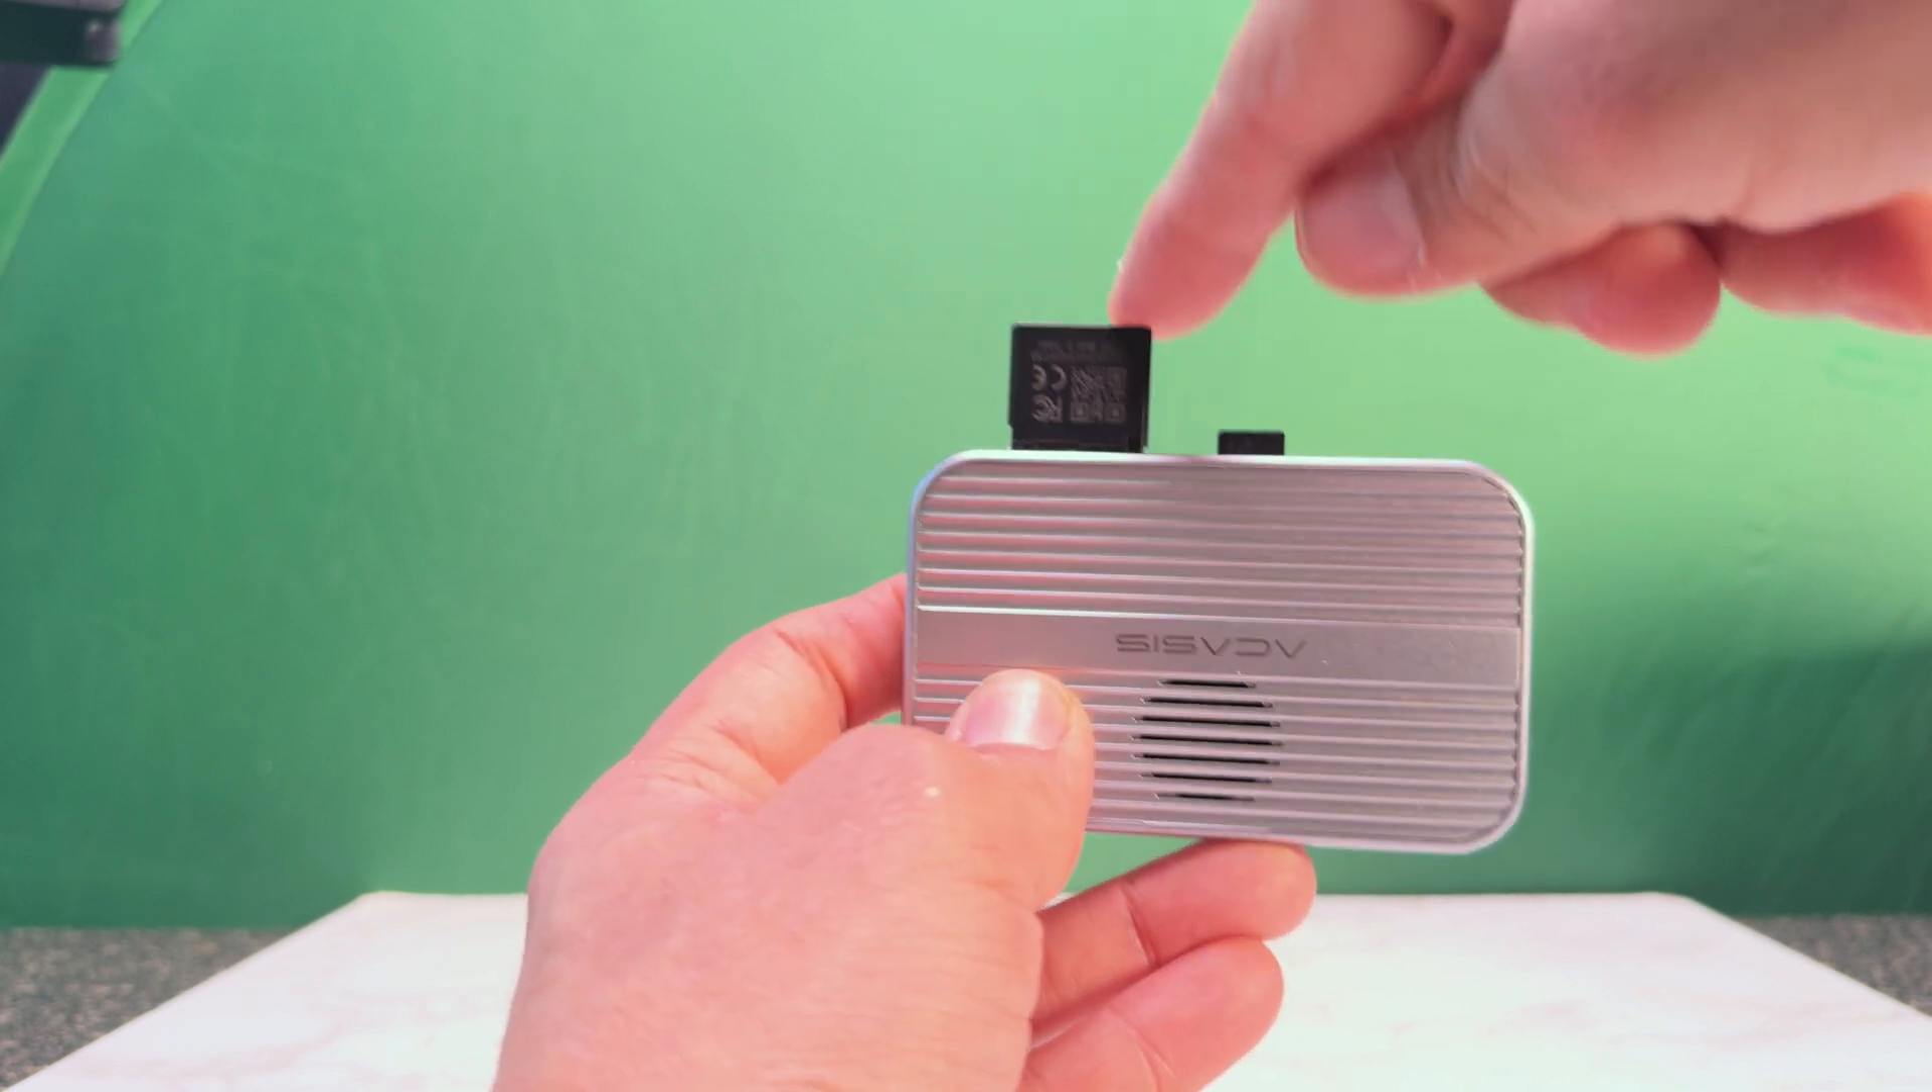Yeah, with the SD card, it's not a huge difference. It's still sticking out most of the card.